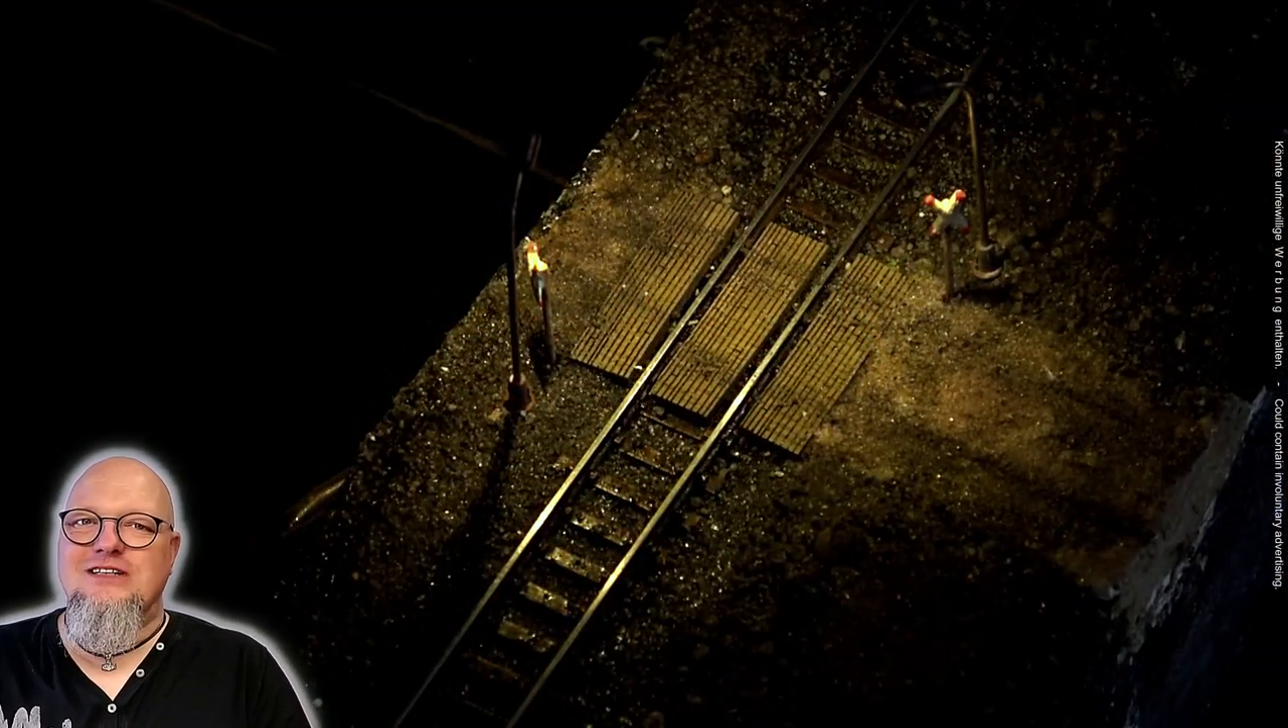Hier sehen wir es schon. Das Licht ist angeschlossen.